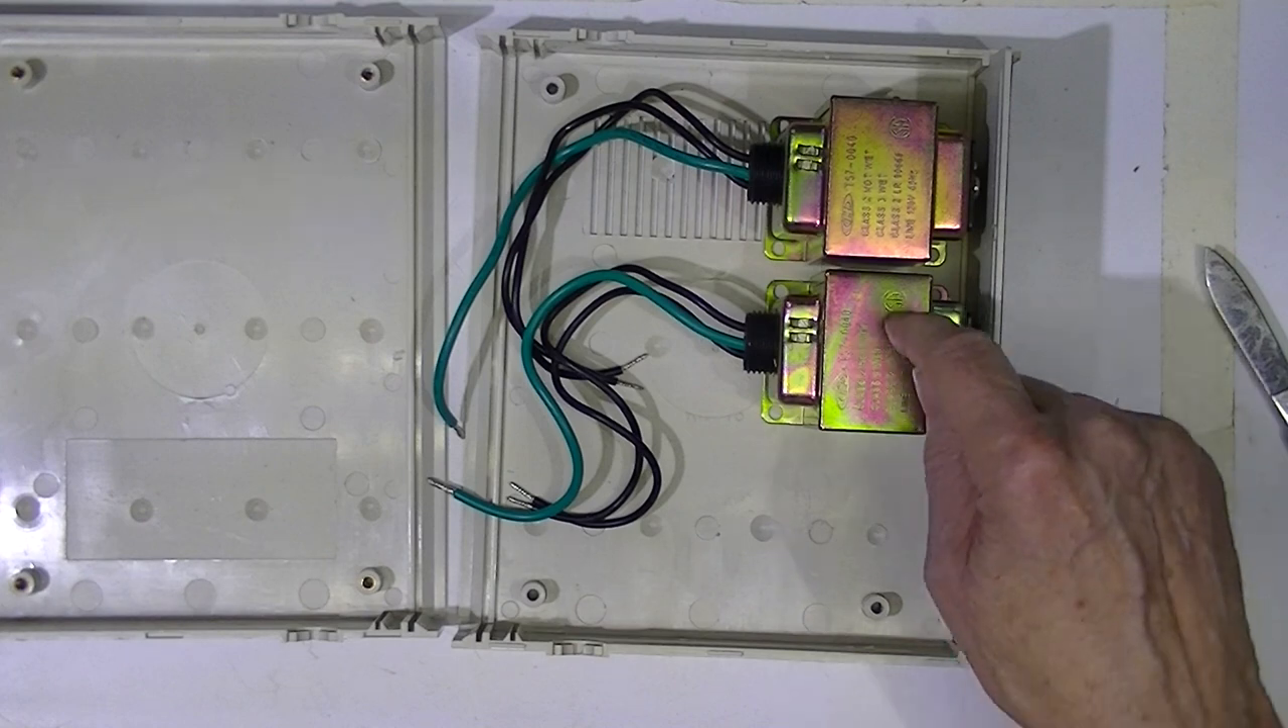And just for no good reason, I put a little bit of space between the transformers.